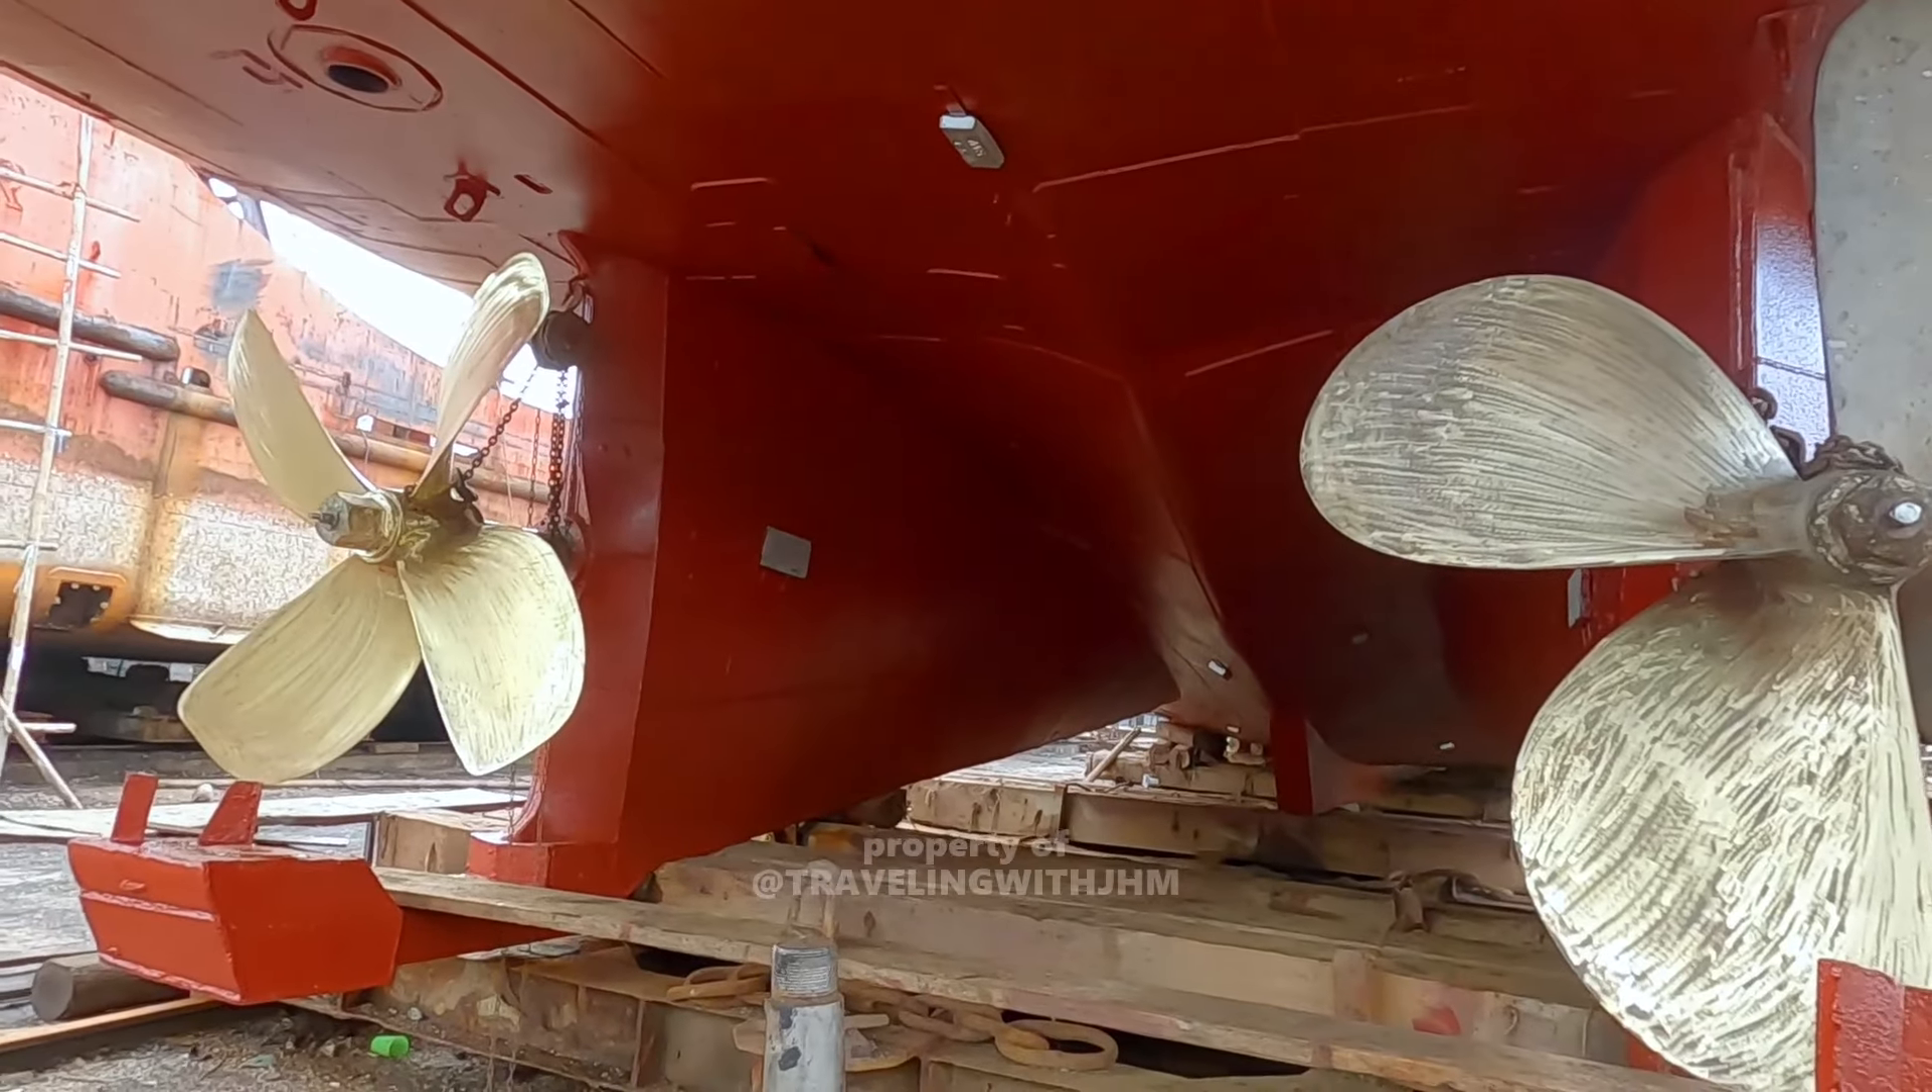Ini sebelah kanan propelernya juga sudah terpasang sebelah kanan.